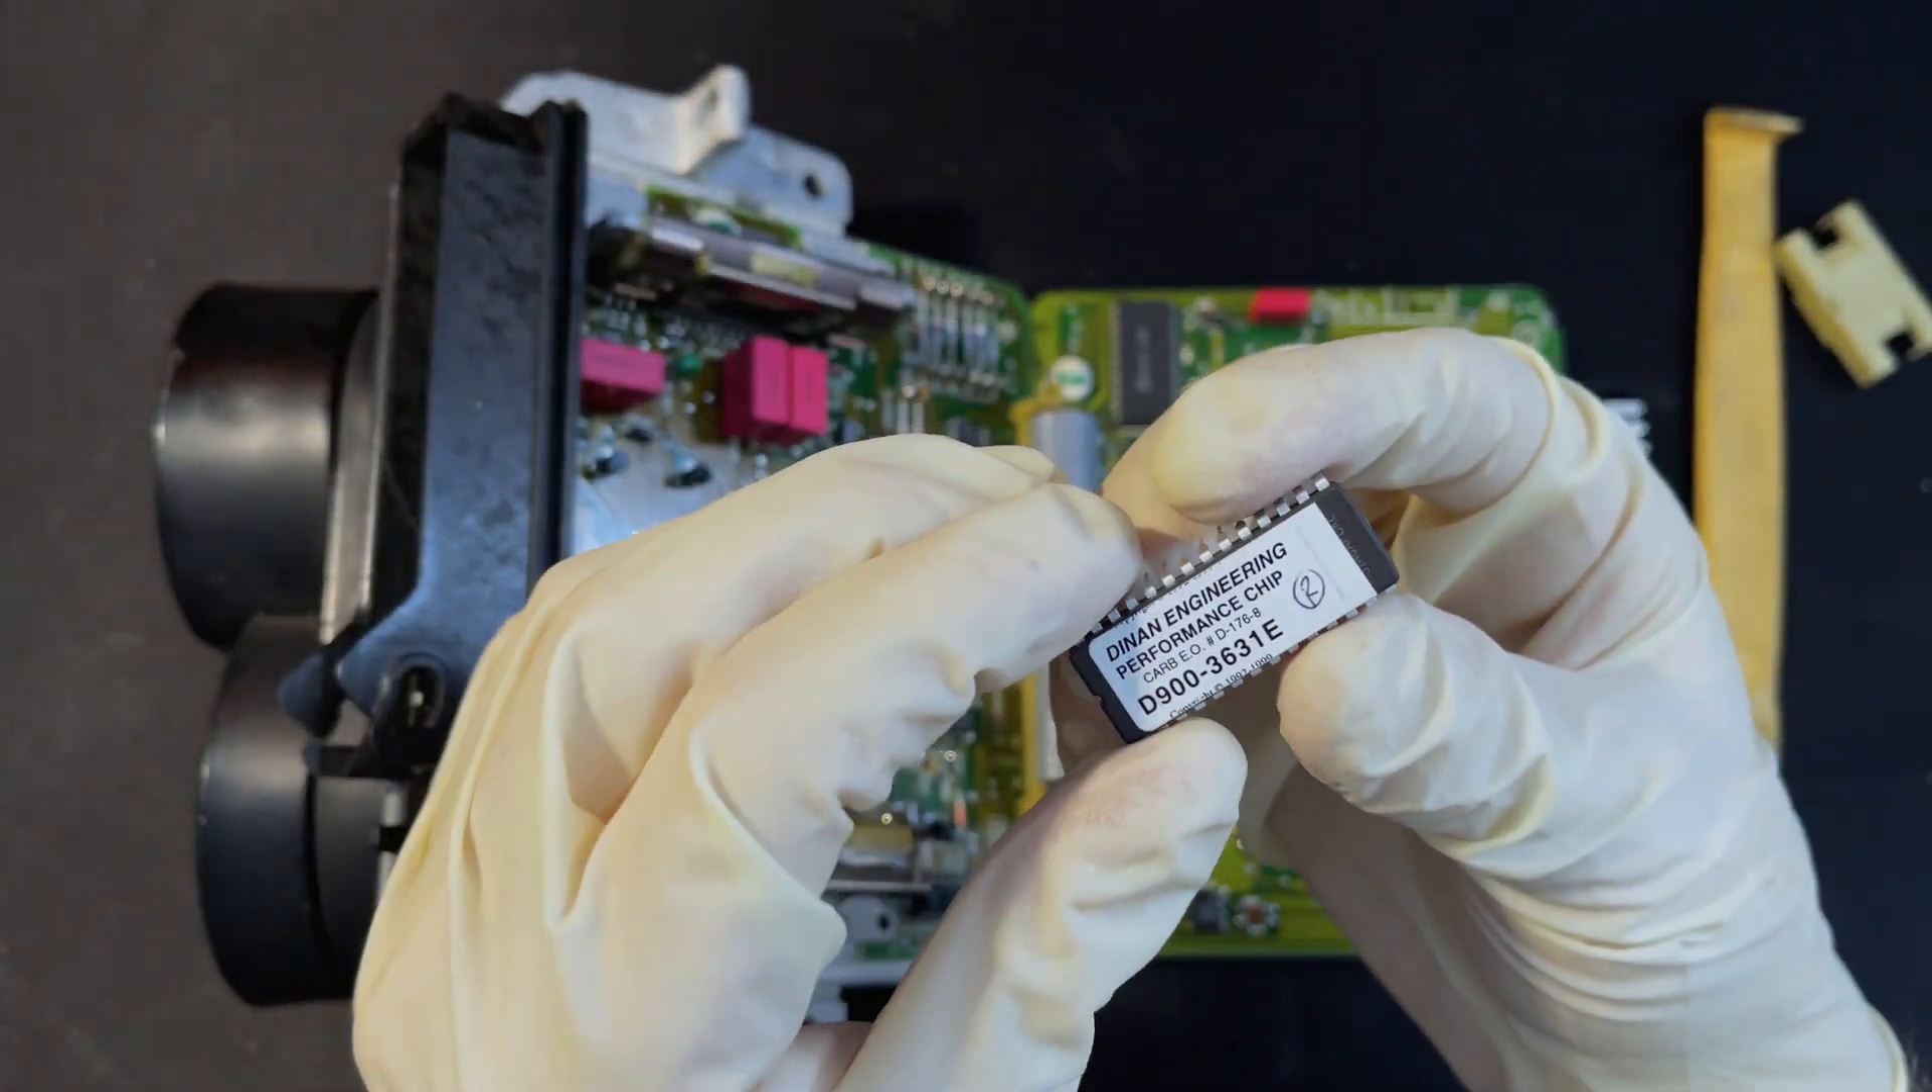Chip is out. It's safe. None of the pins are bent.